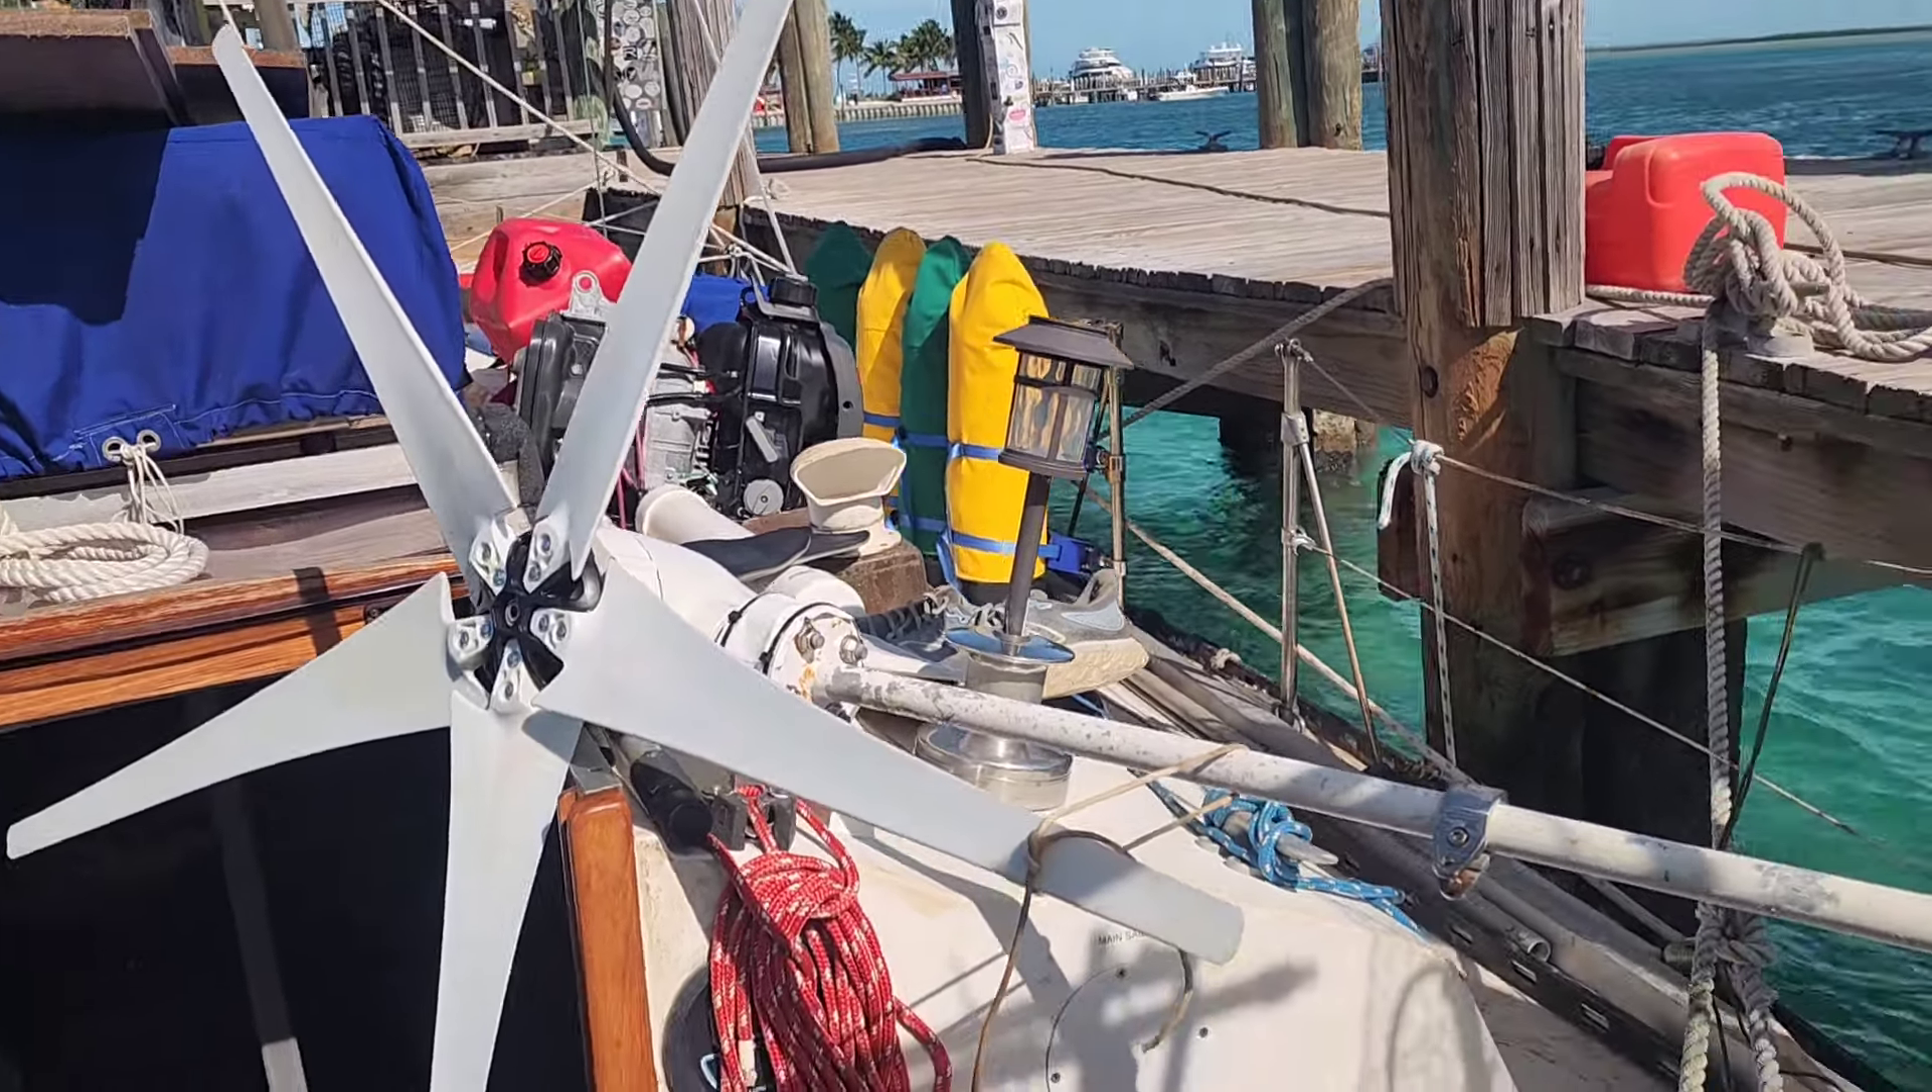The 1600 wind generator is assembled. On the pole.